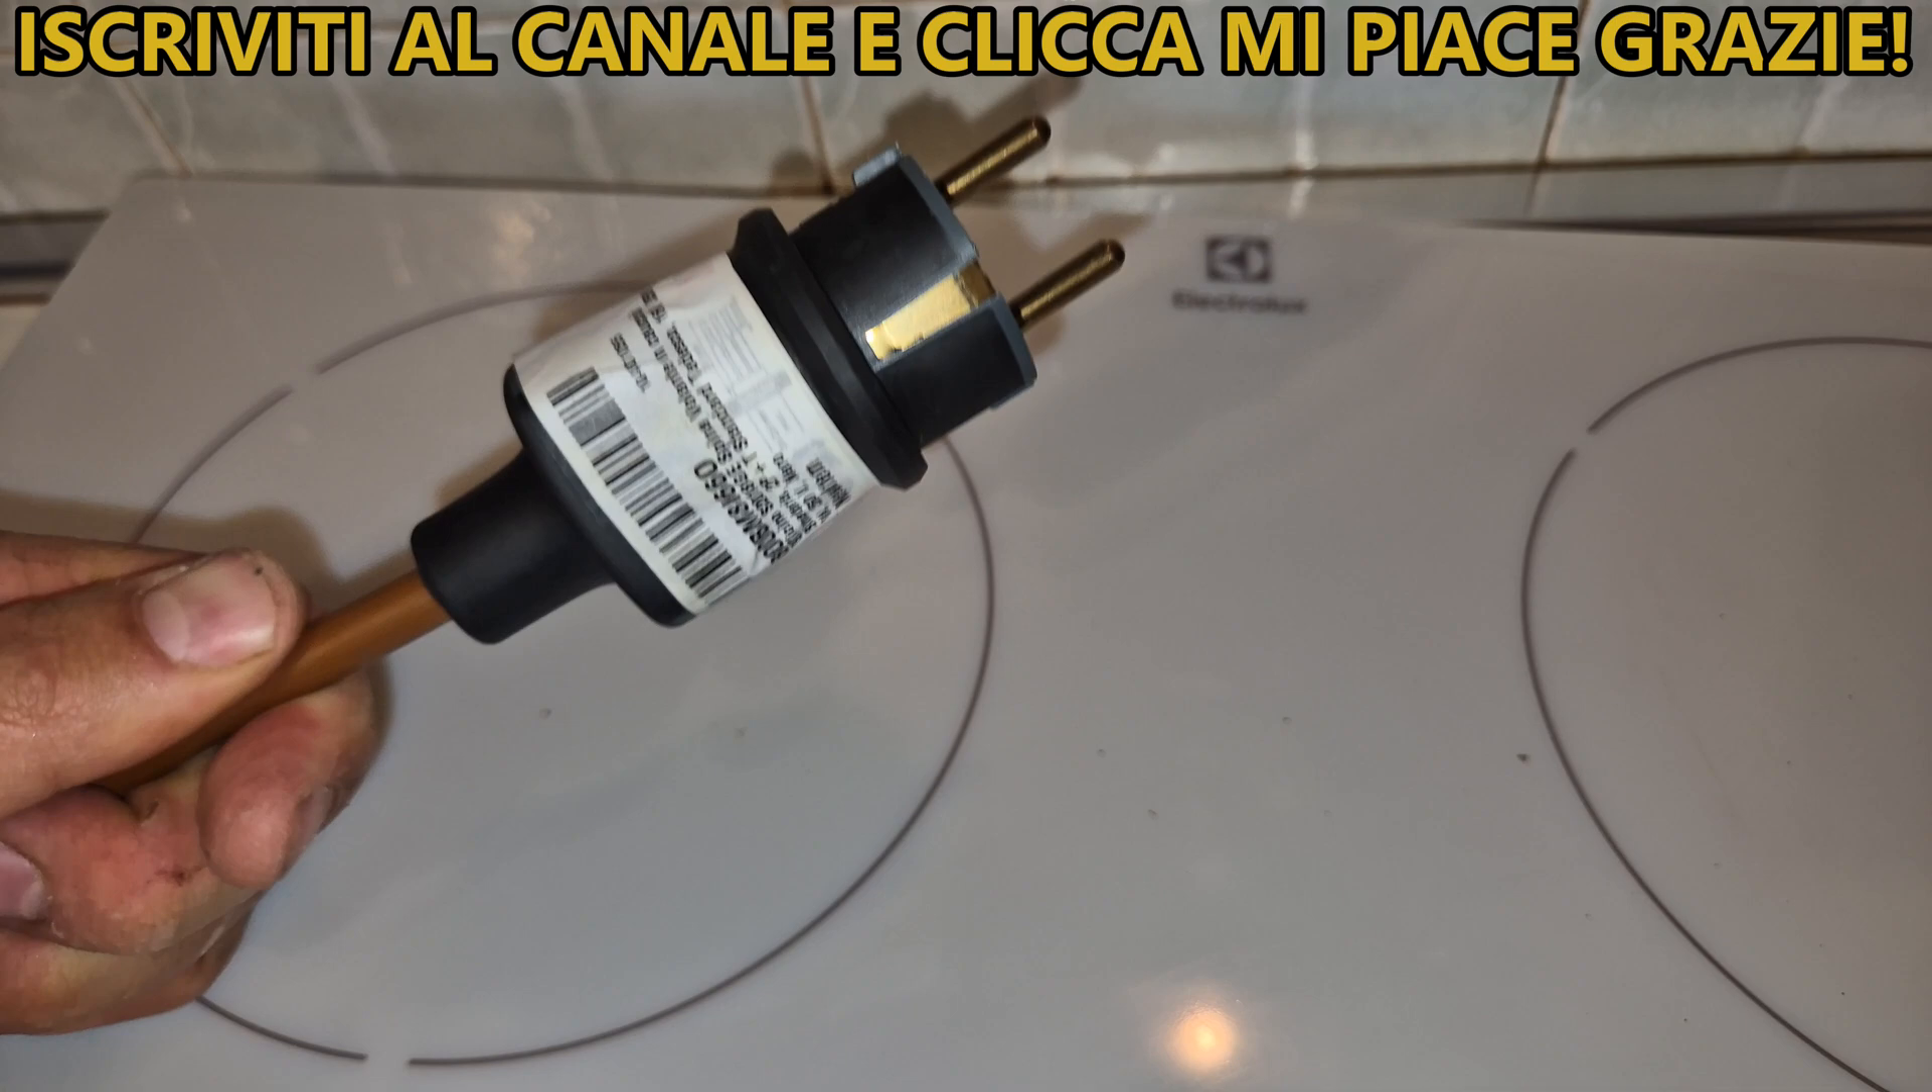Inseriamo questa parte della spina all'interno e avvitiamo ok la nostra spina è pronta.